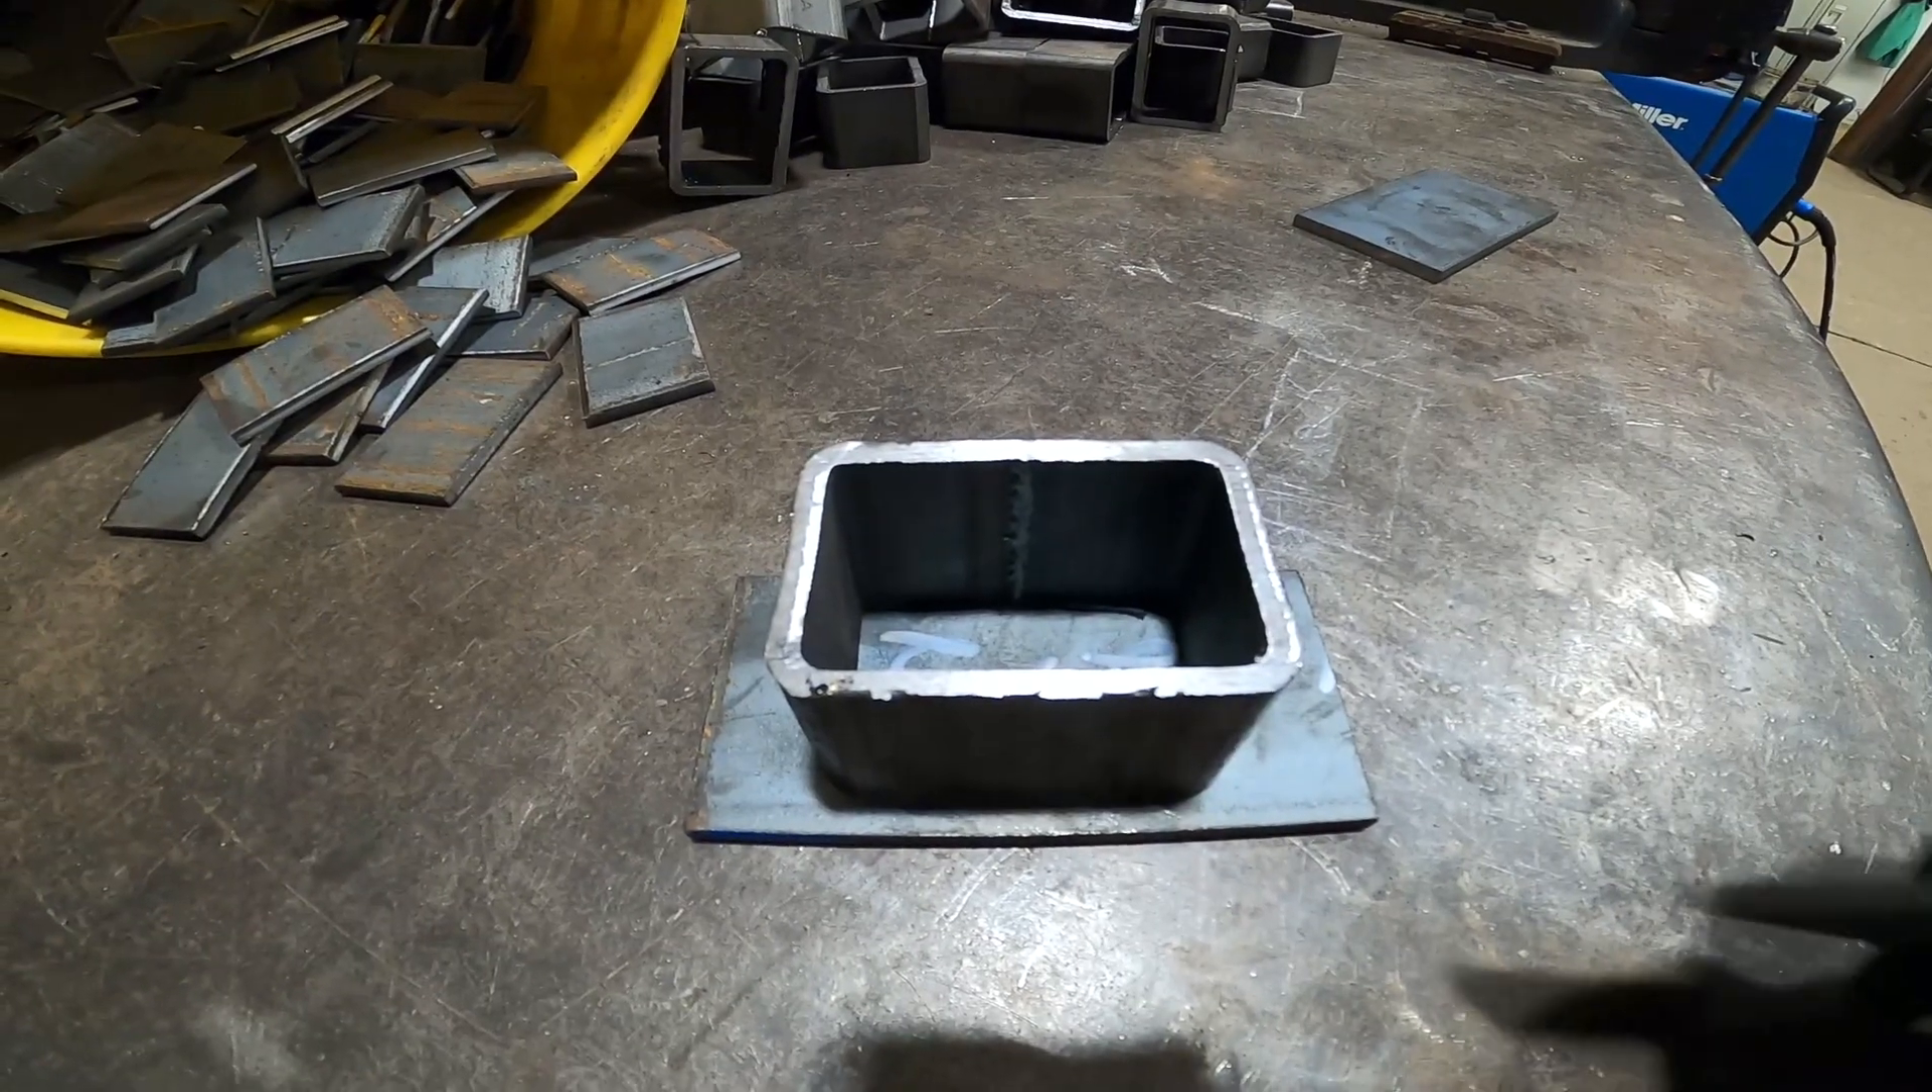The issue that I have is I do not like this overhang. It's too much.